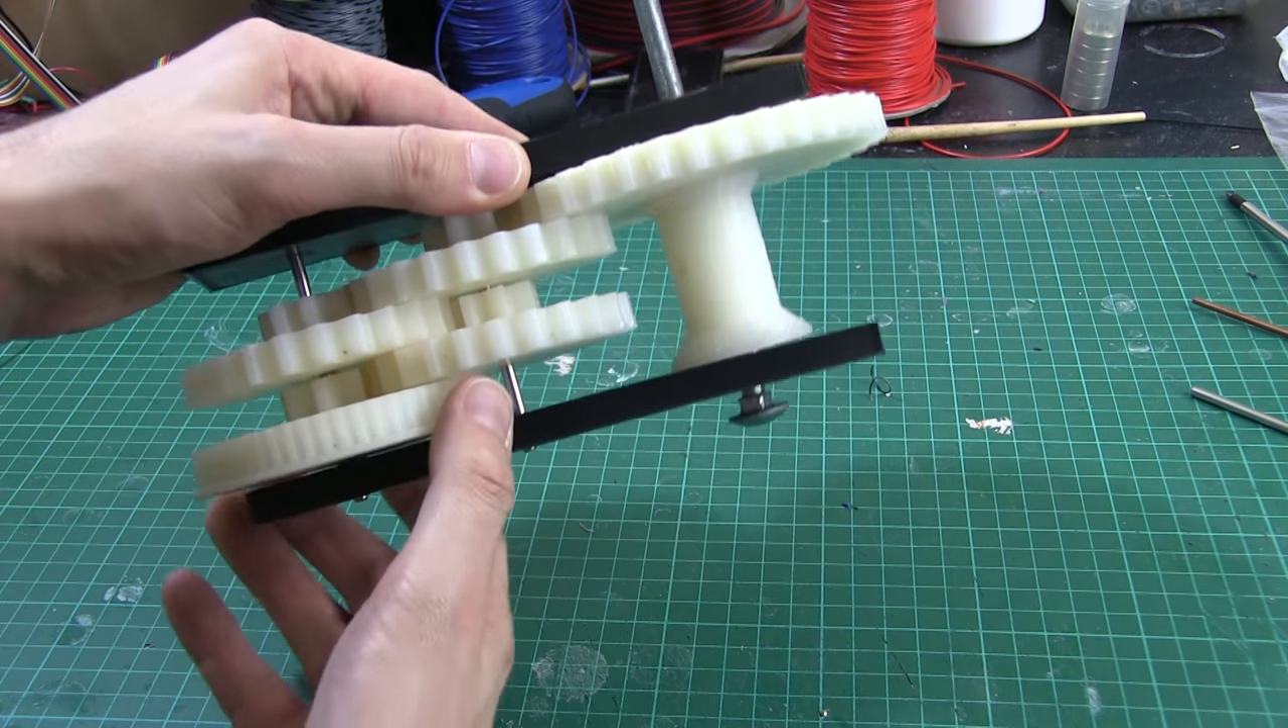So now I've got the big gear in.